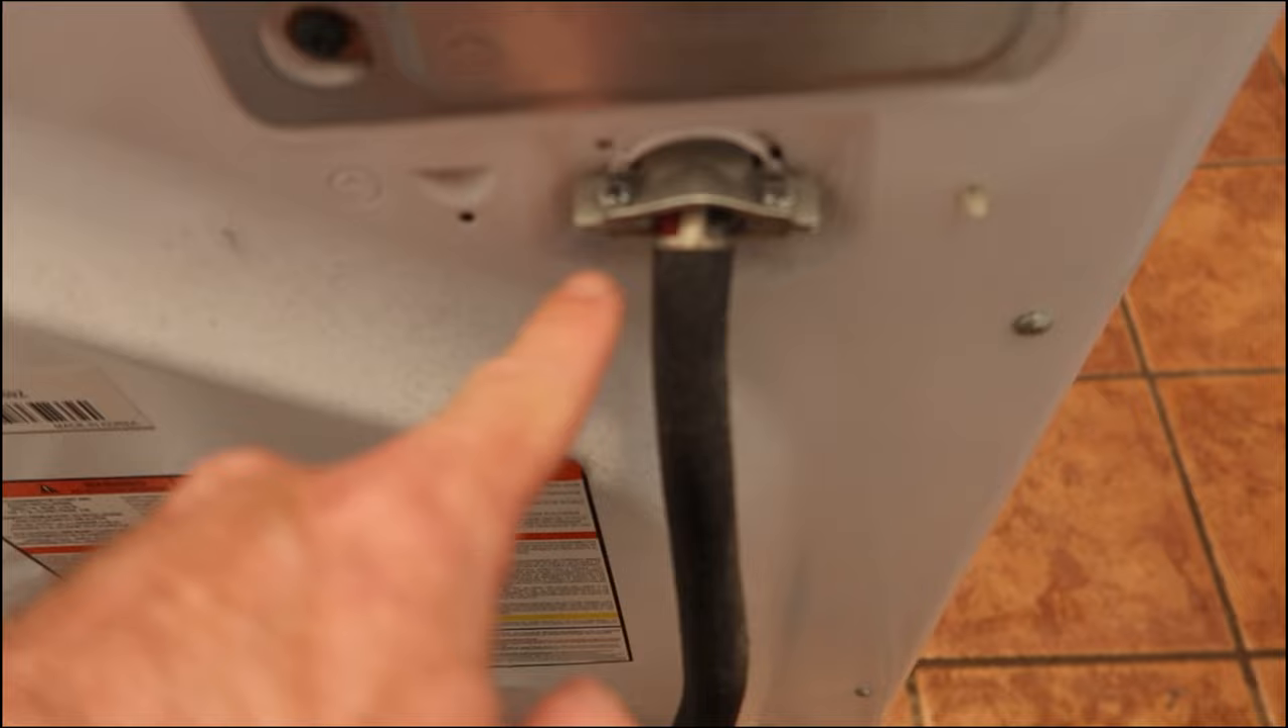I noticed that this power cord is out a little bit of the the sleeve the retainer clip here.